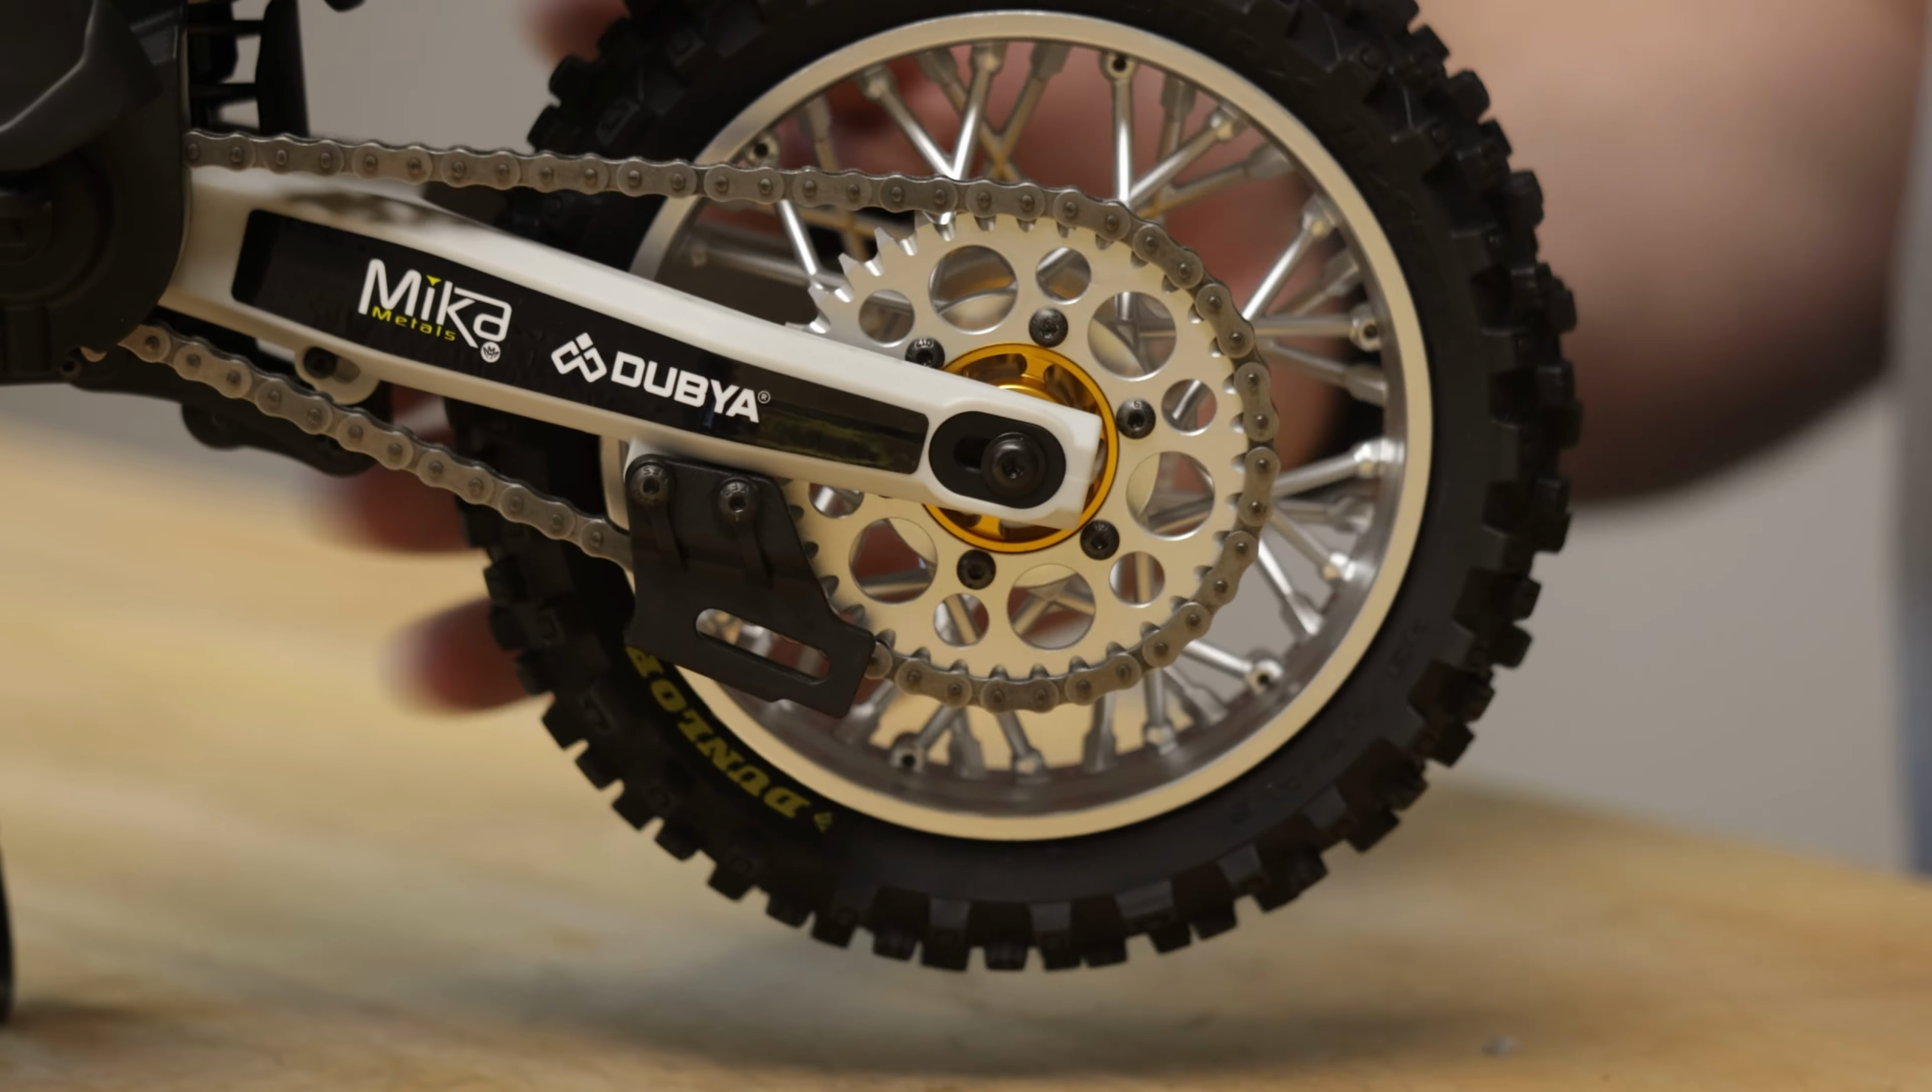And now you have your rear hub installed.